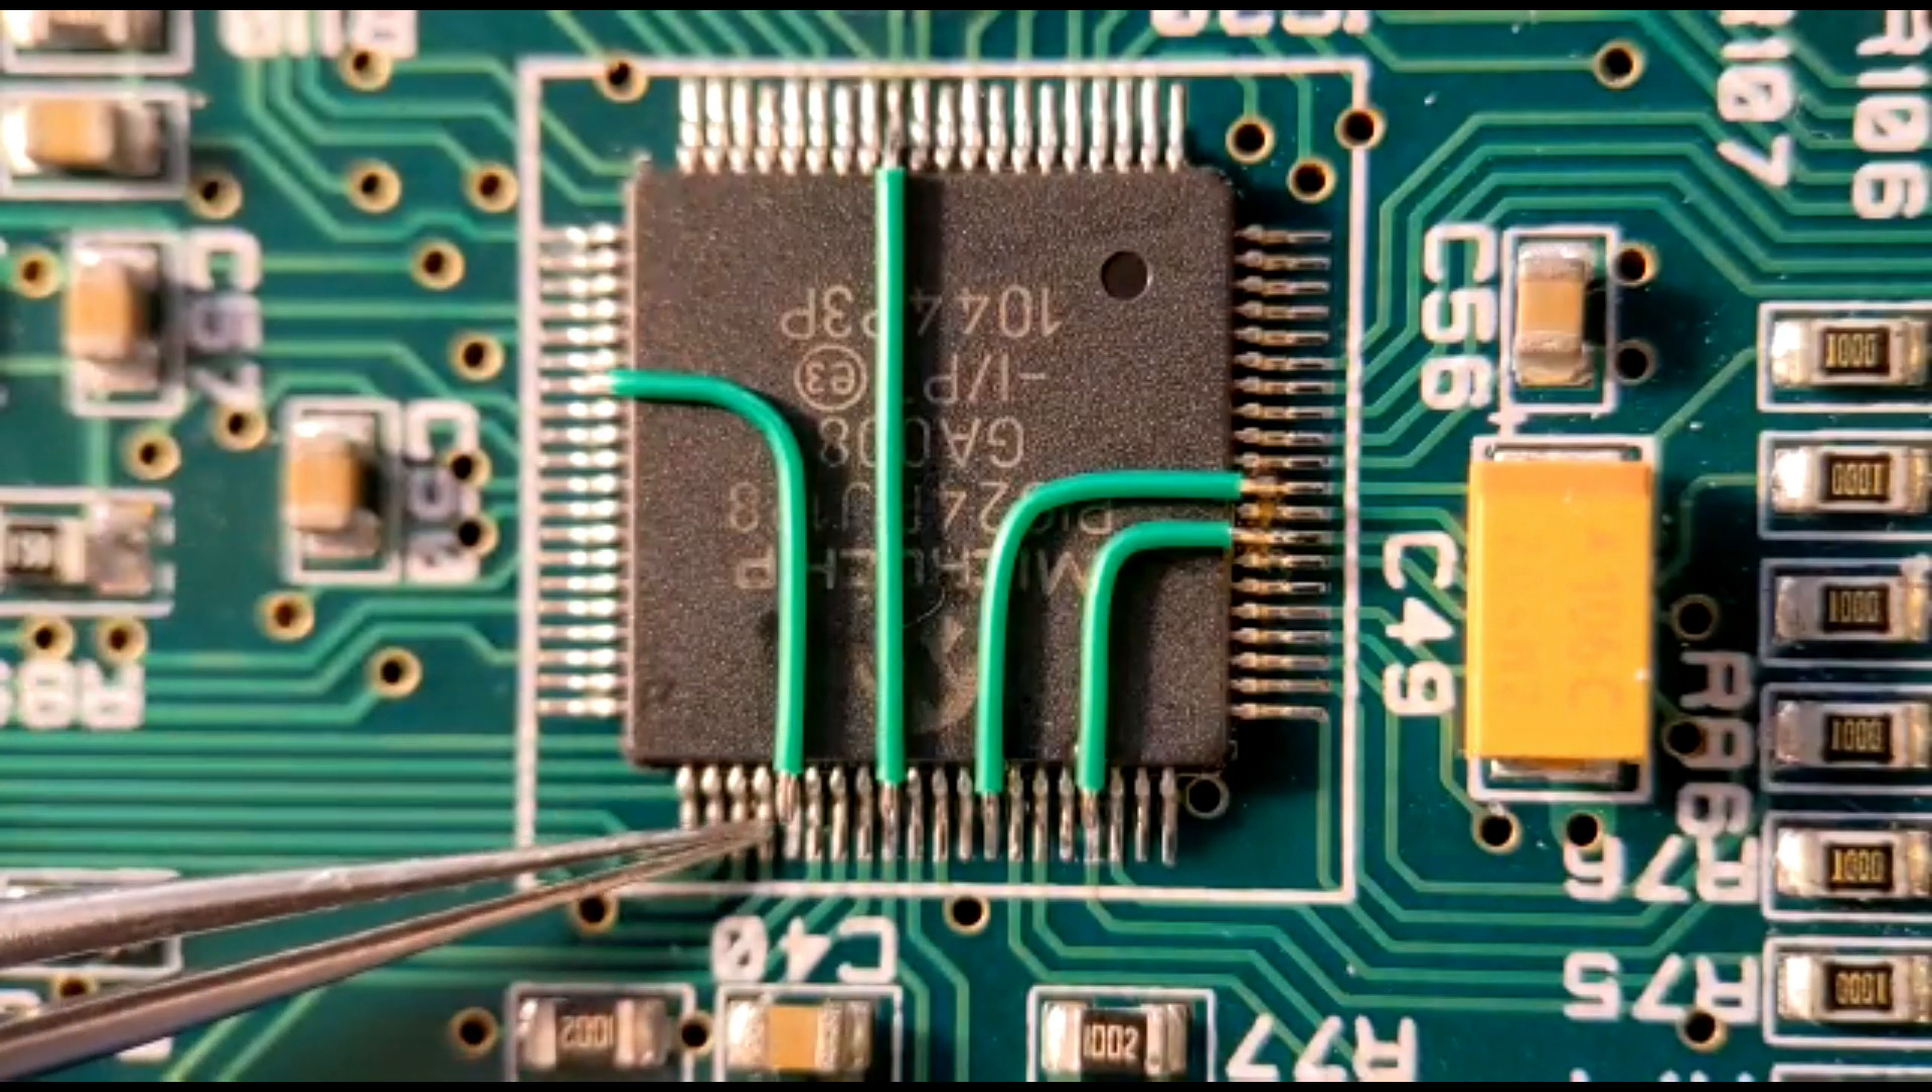This is where basically what i've done on this one i've lifted up four pins on the bottom row i've taken them to various points around the ic's.